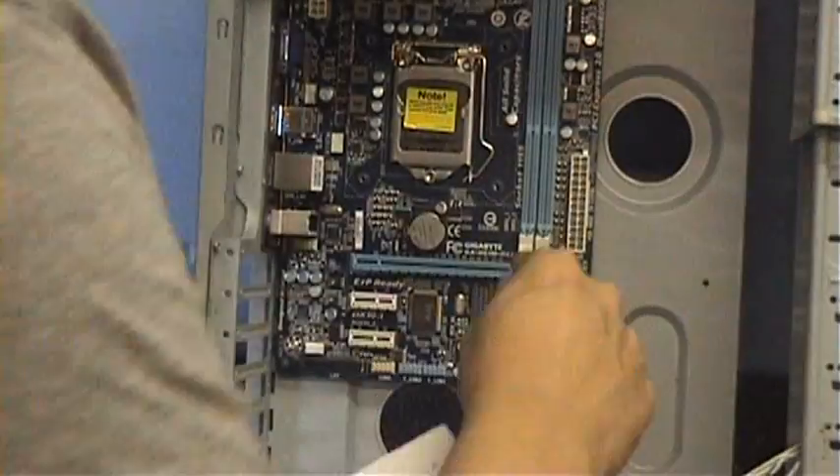That's the motherboard in now.